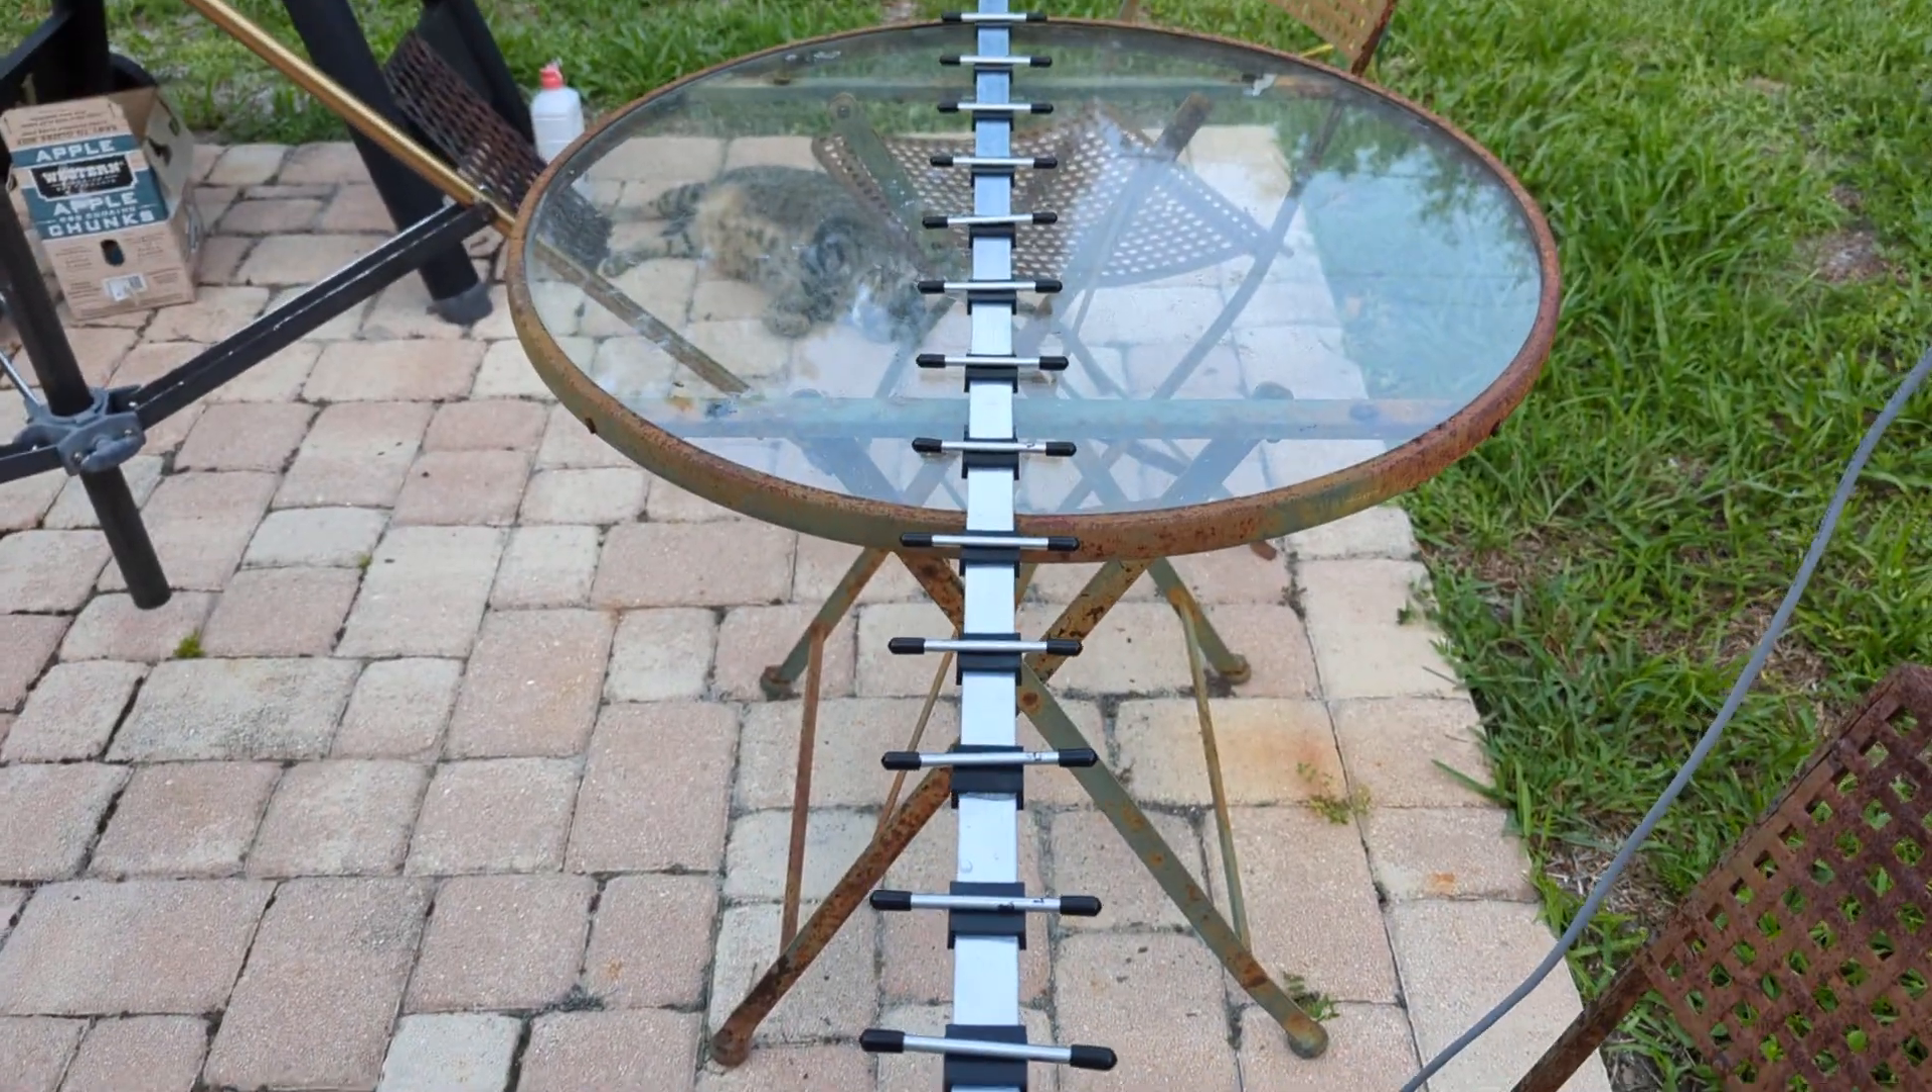But I cut all the elements and put the rubber caps on, okay?